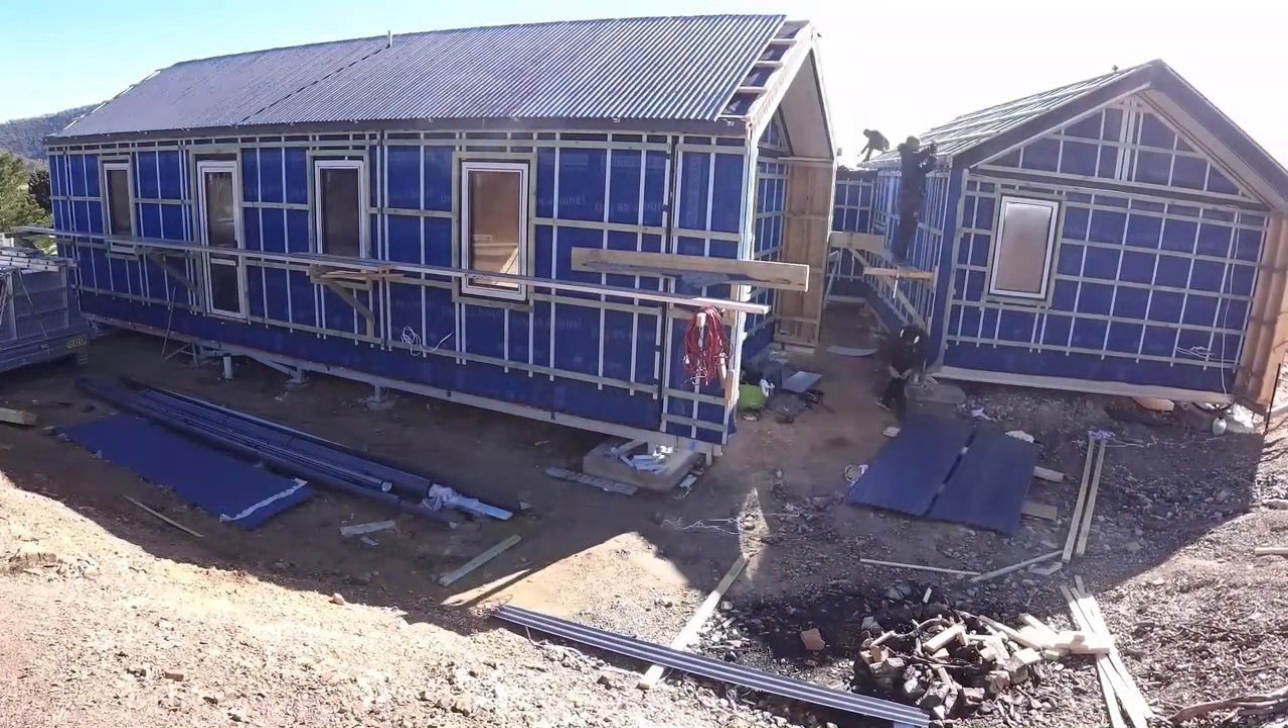And of course, we still need to clad the exterior.